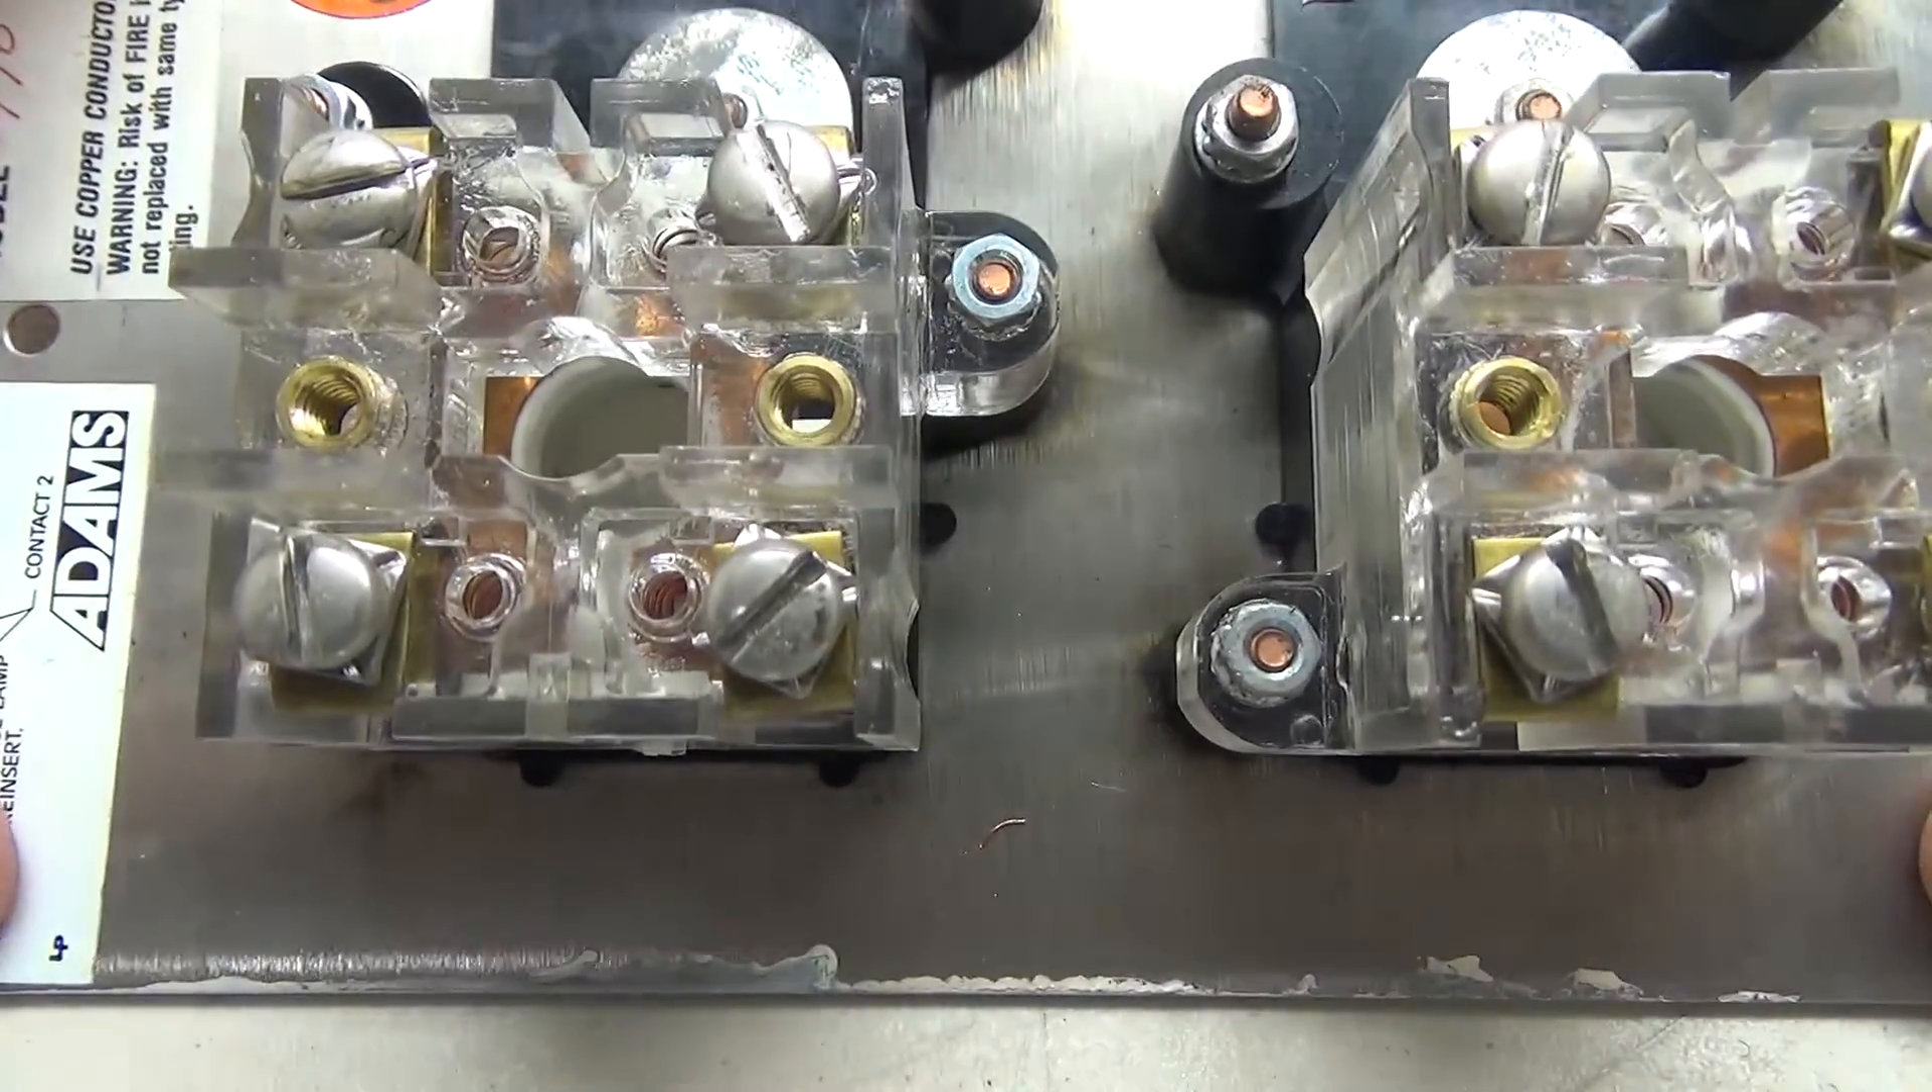Okay, so we've removed all the wires out of the buttons.